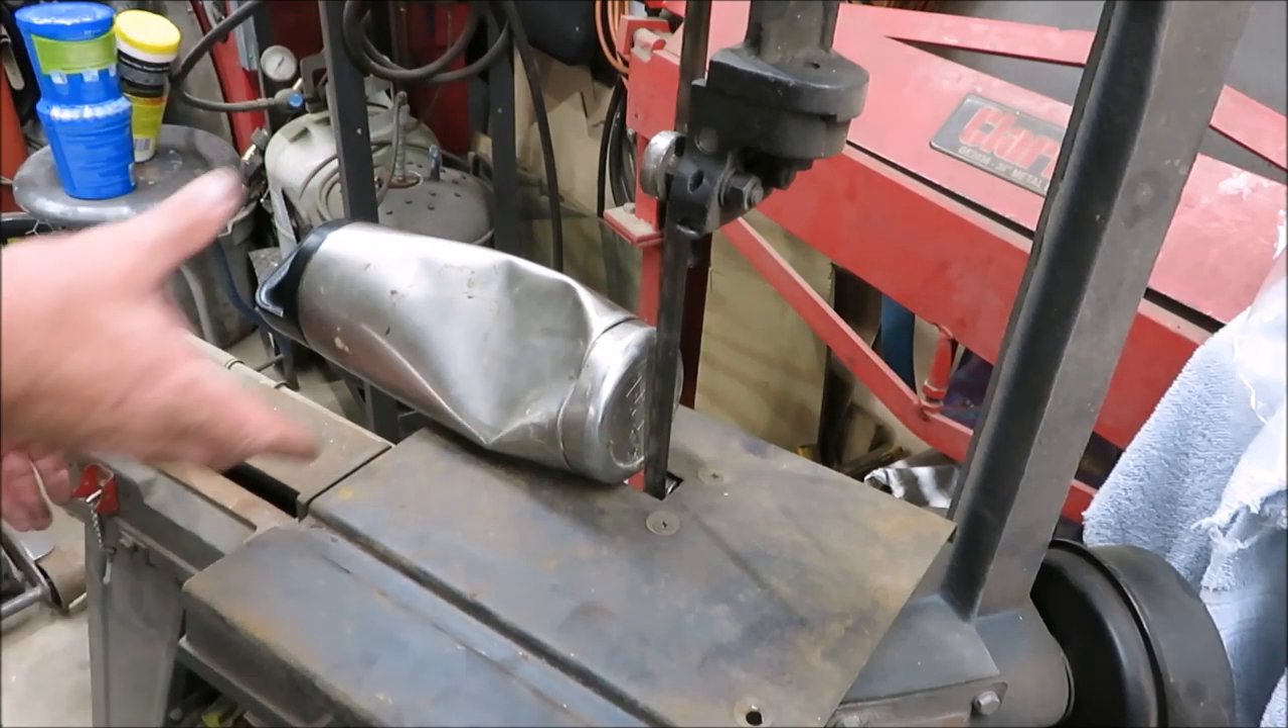I have my bandsaw all set up we got our little table mounted on there.